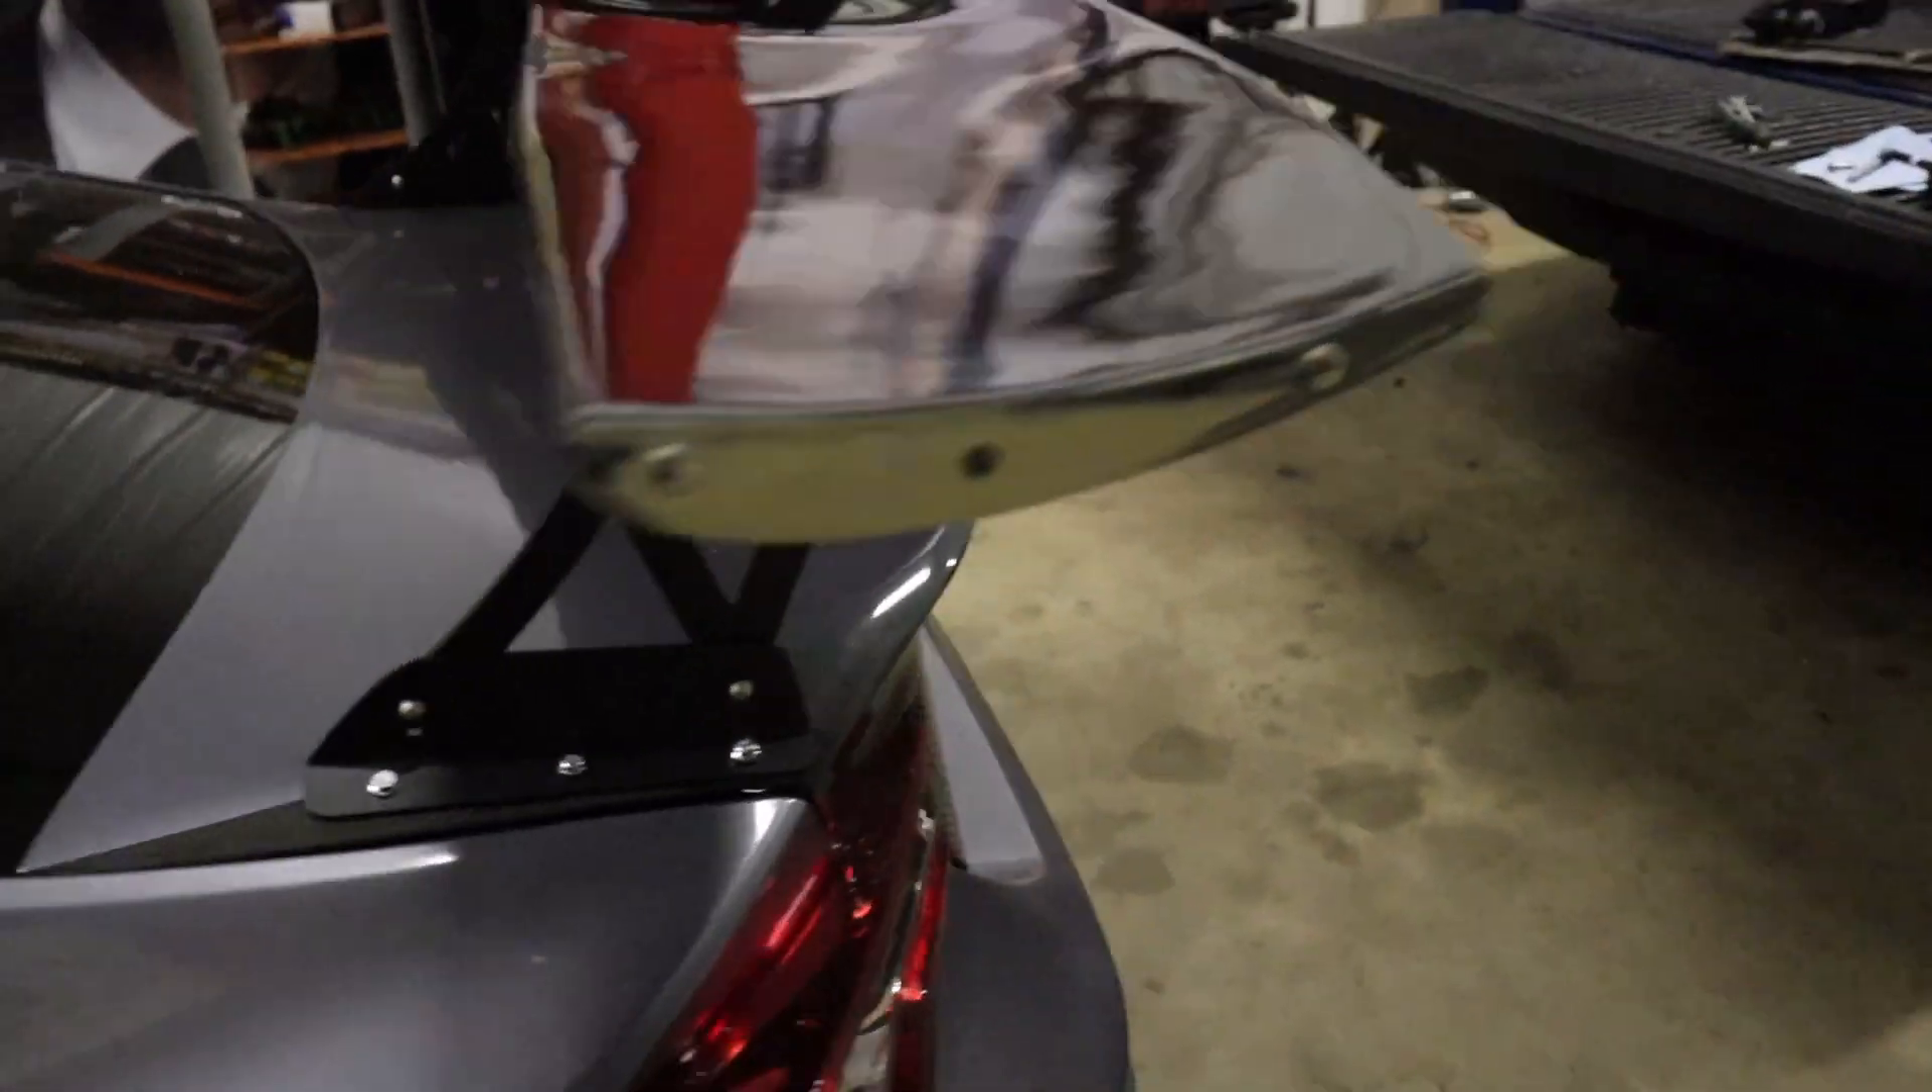Alright, so Matt and I held up the wing, and we got all the bolts in.